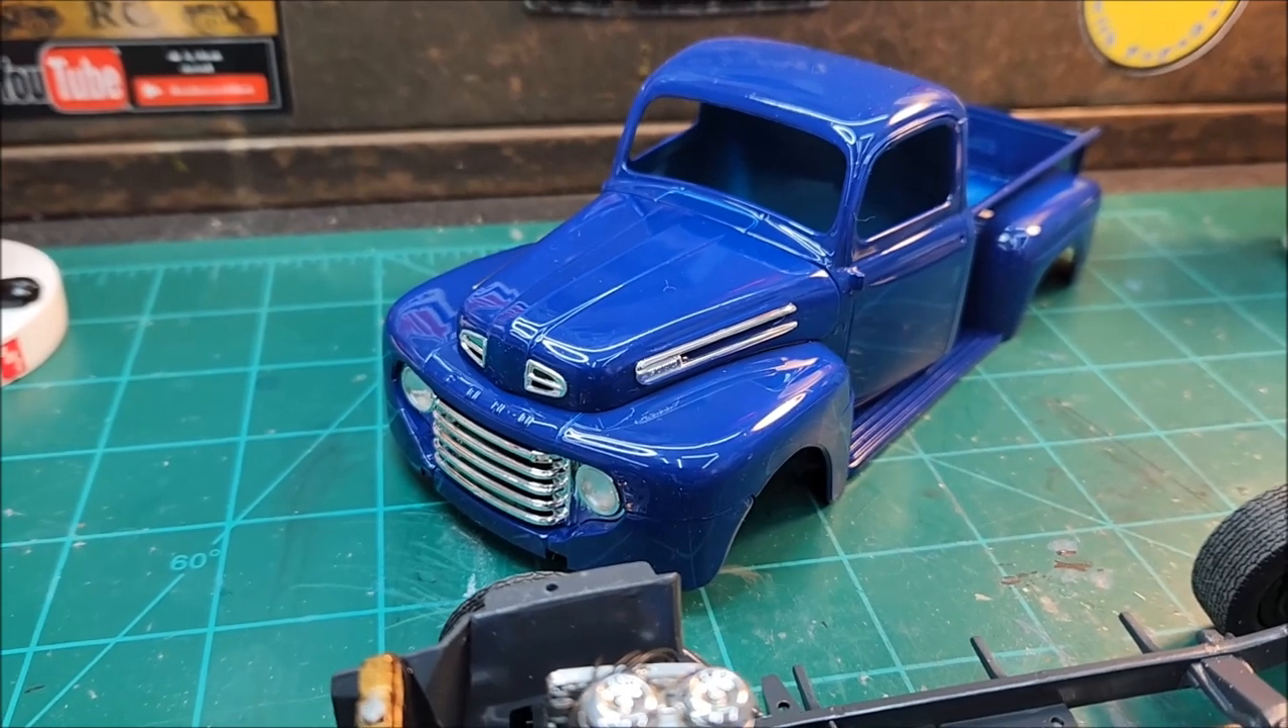I got the front grill installed with the headlights and the chrome pieces uh on the hood there and in the front and on the side.